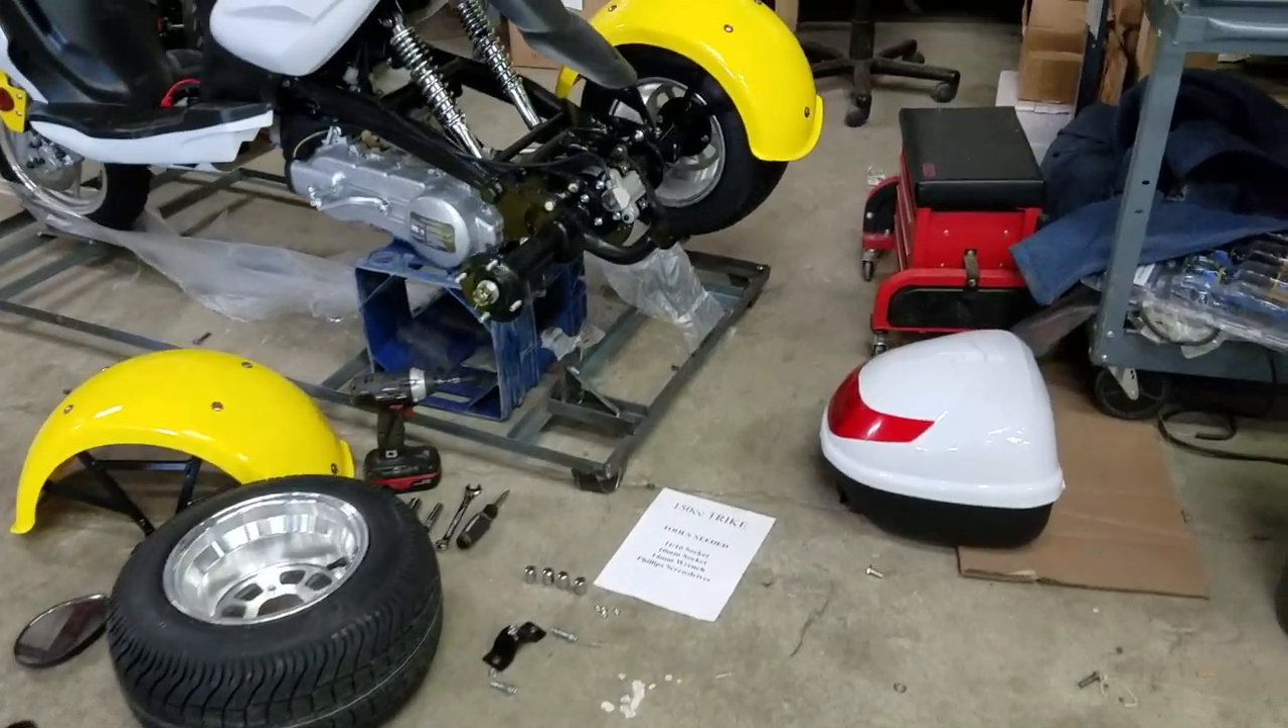As you can see here in the rear you've got a couple different pieces that need to be installed on the unit.